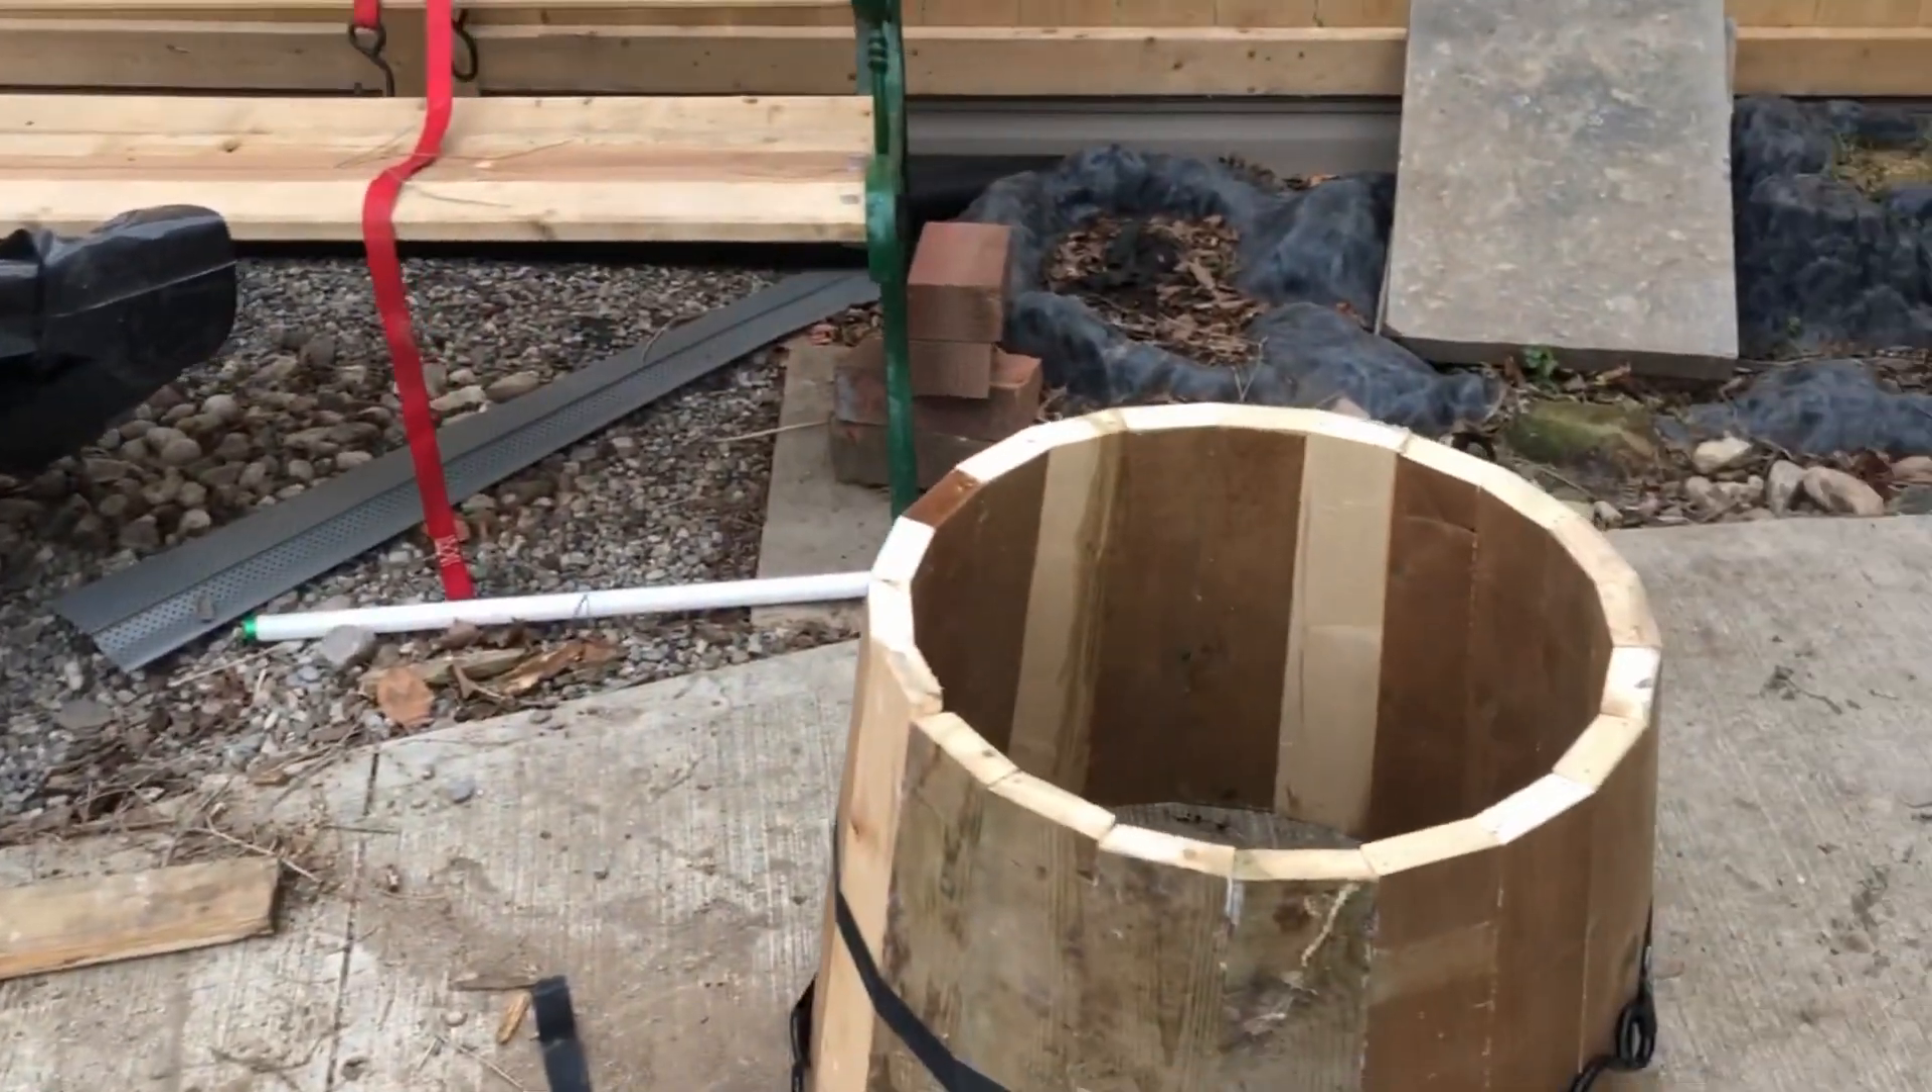My planter buckets have been glued and screwed together and I'm using straps to squeeze them tight as they dry.